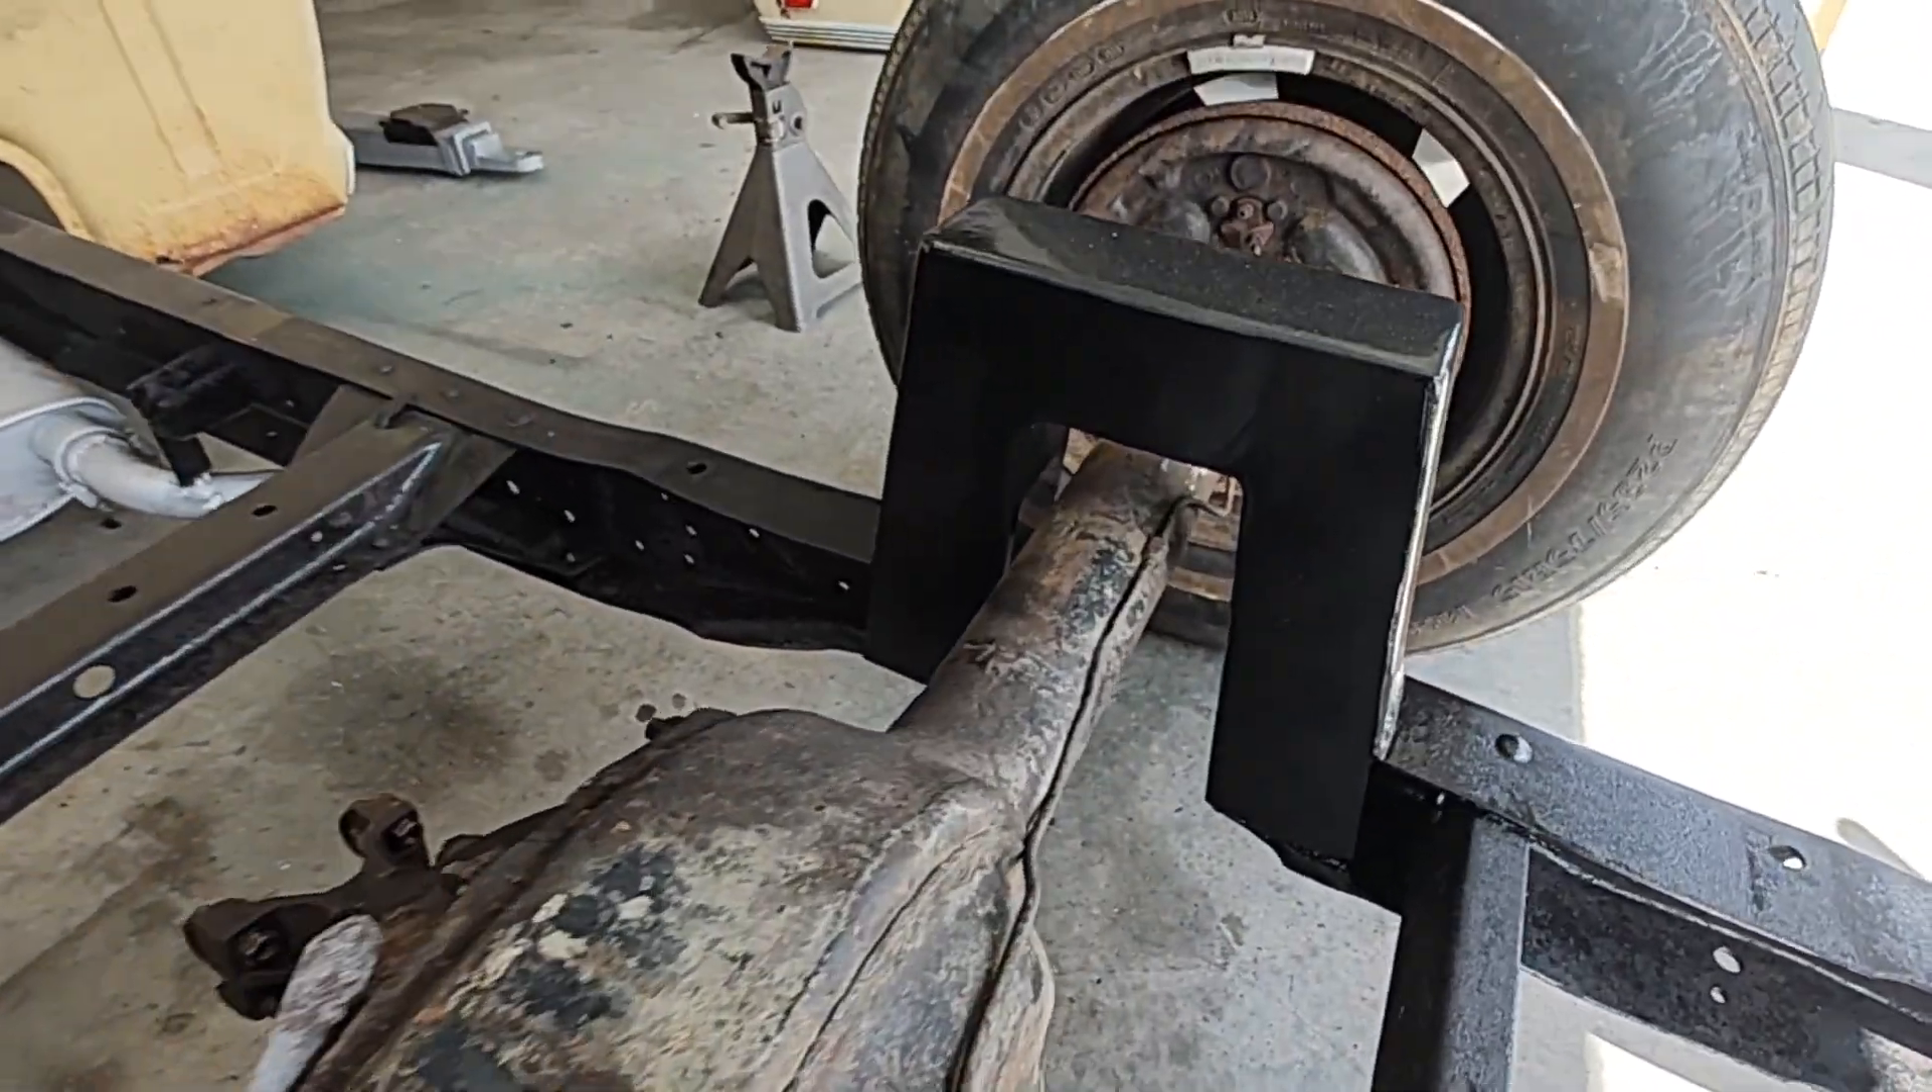We've got that axle tucked up in the c notch there everything's fitting excellent.